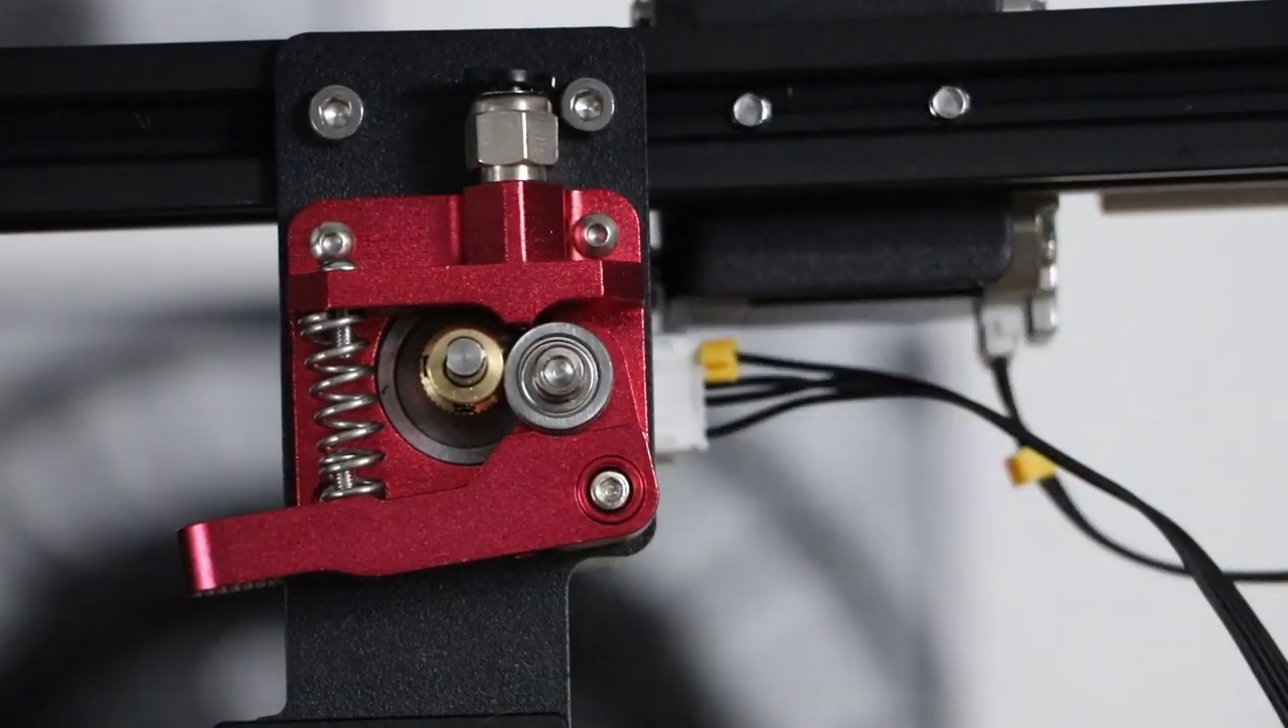Then you're done with the extruder. We have a brand new aluminum extruder with a brand new Bowden coupler from TH3D with metal teeth.